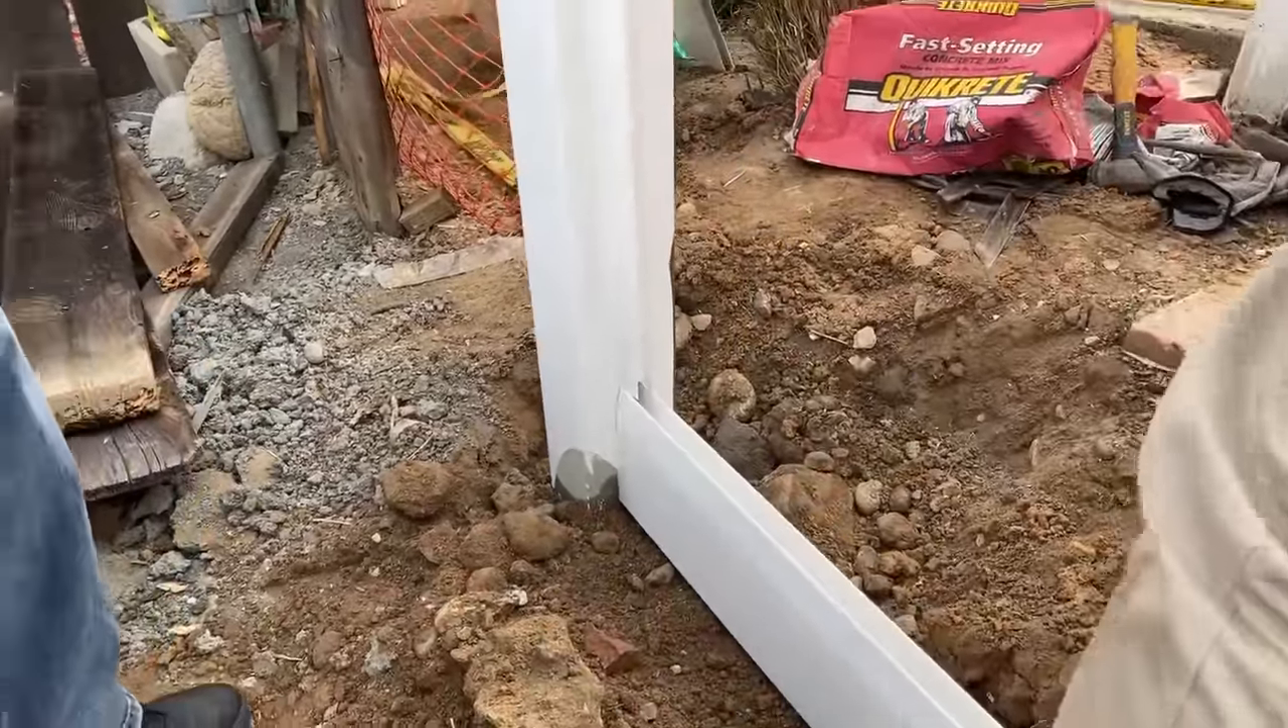Ahí está miren conectado el riel cómo la ven.